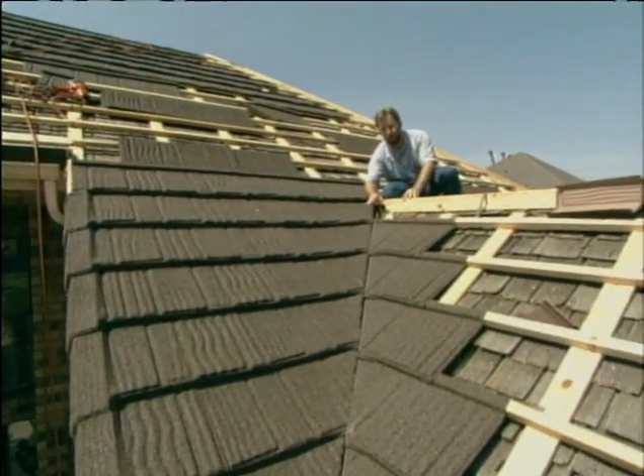Now, if you come to this other side, you can see what it looks like when the shingles are on both slopes. We have a really nice, tight valley.